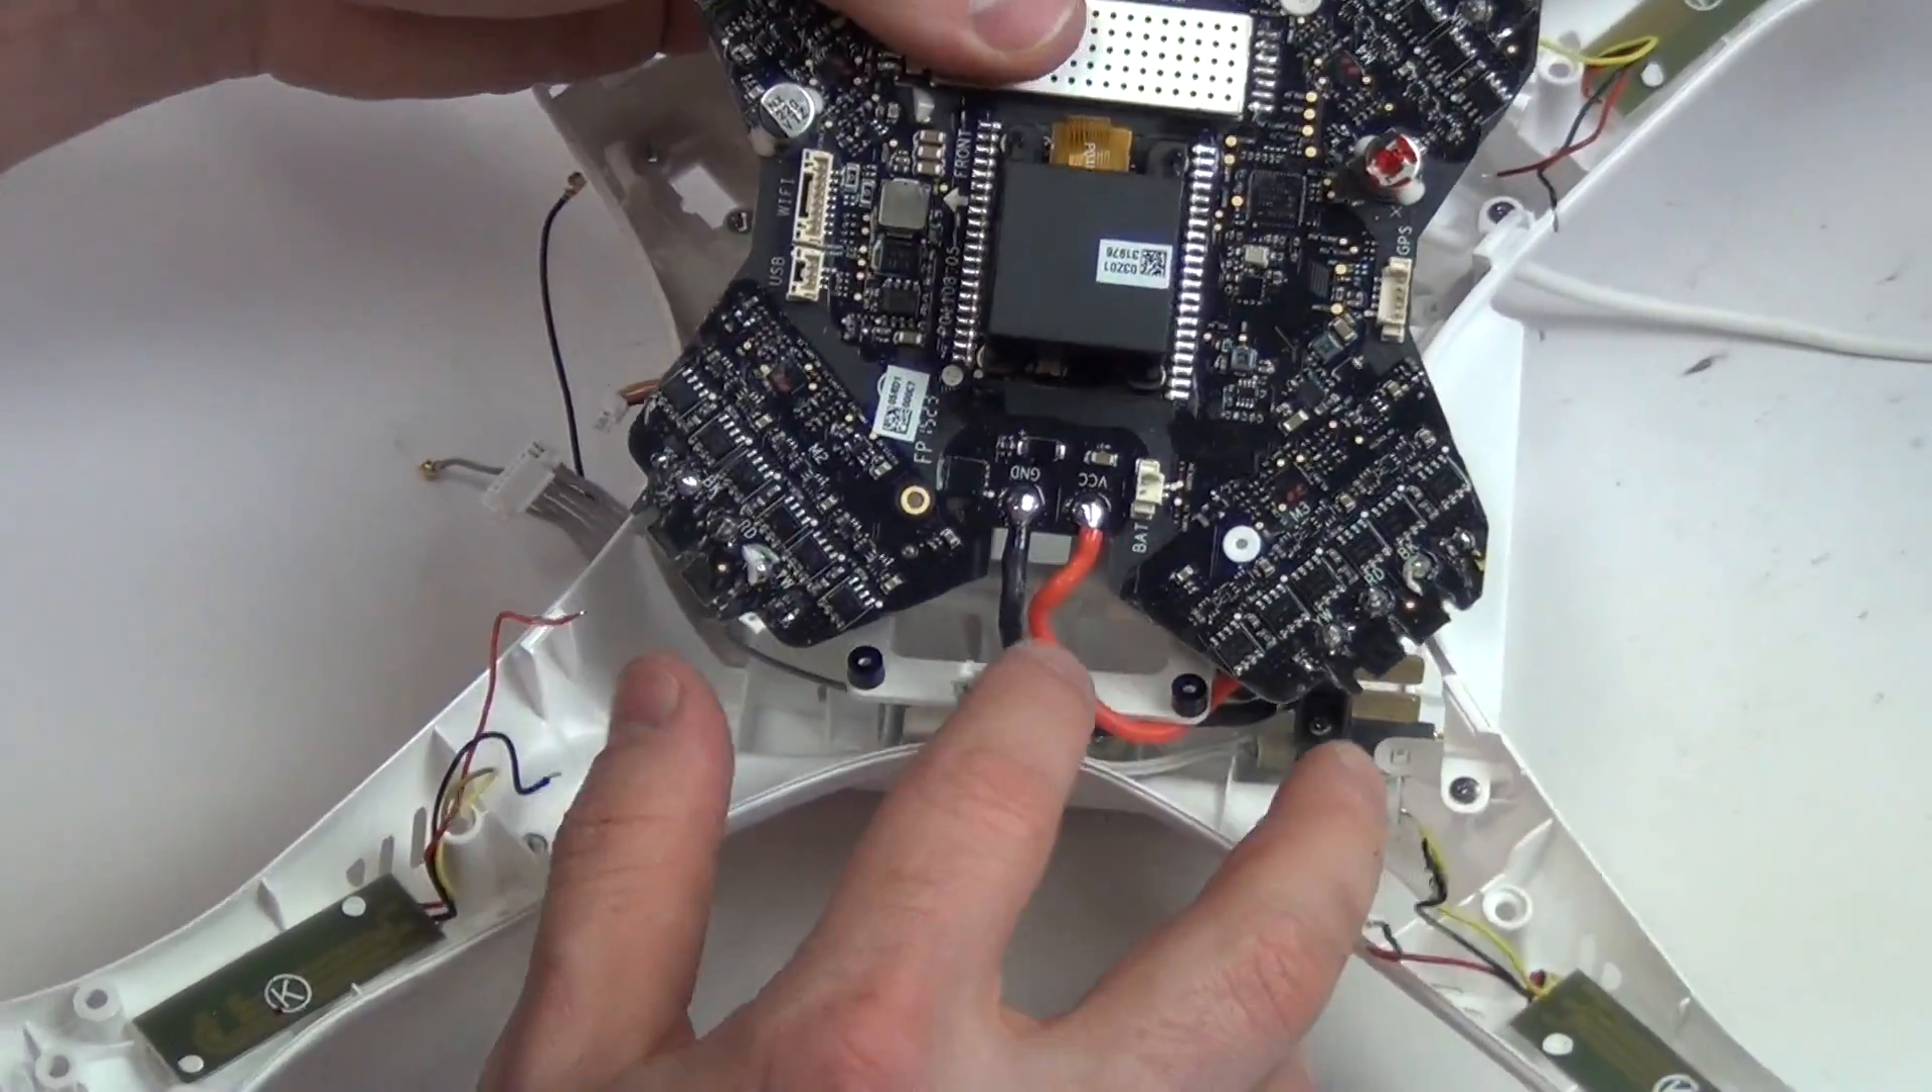The center board is now free except for the battery power wires.